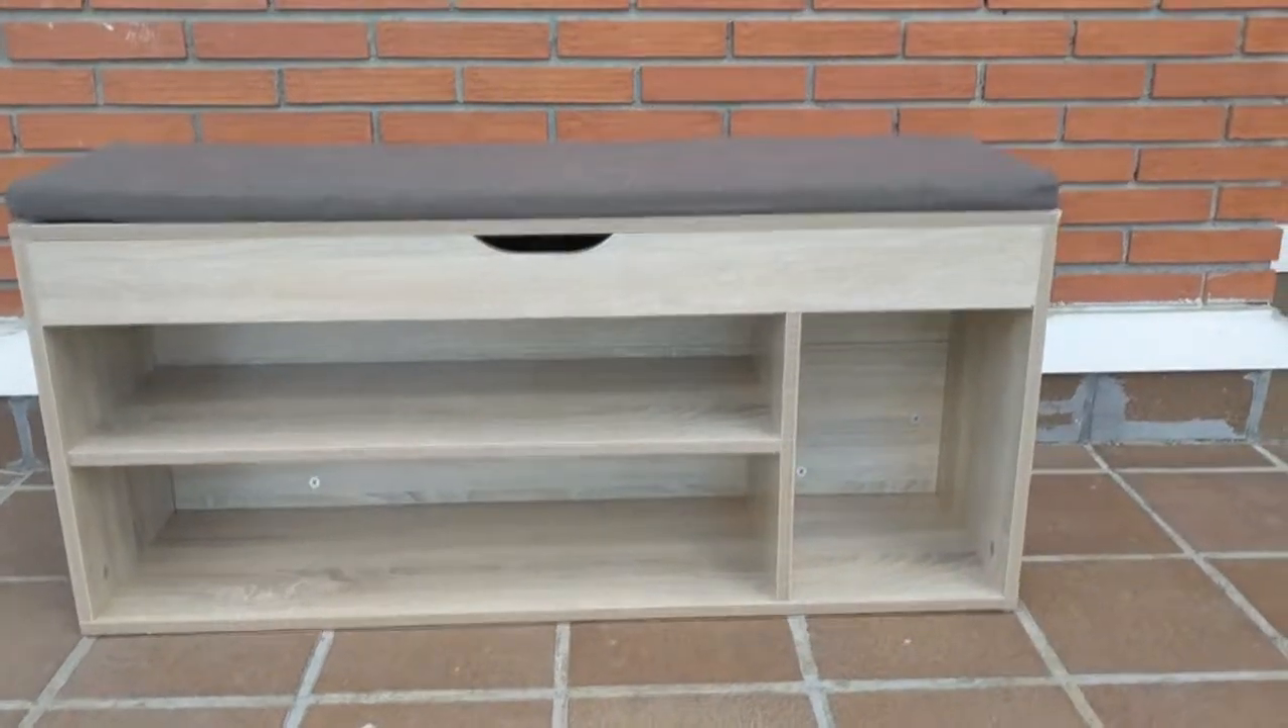Ya tengo montado el mueble Quedaría tal que así.